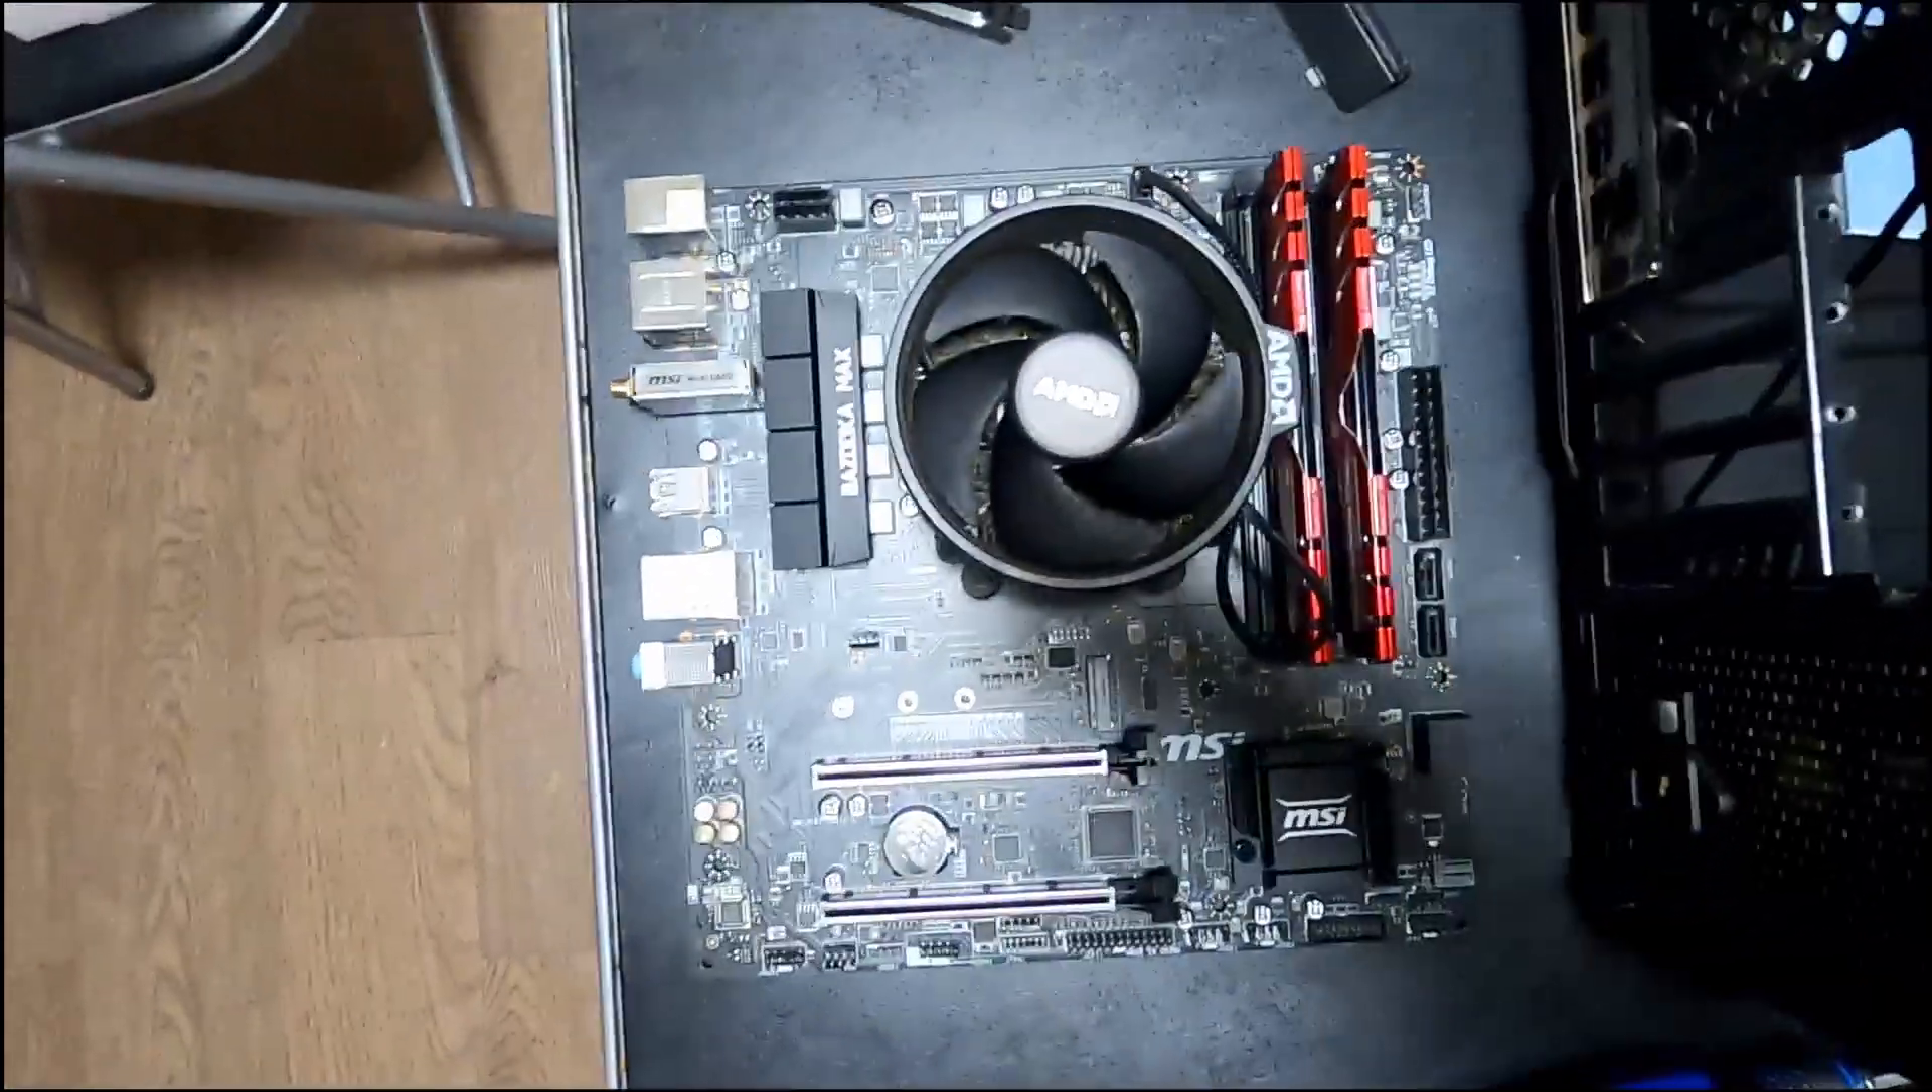You can see now that I have already installed the CPU and the cooler along with the CPU cooler is plugged in.